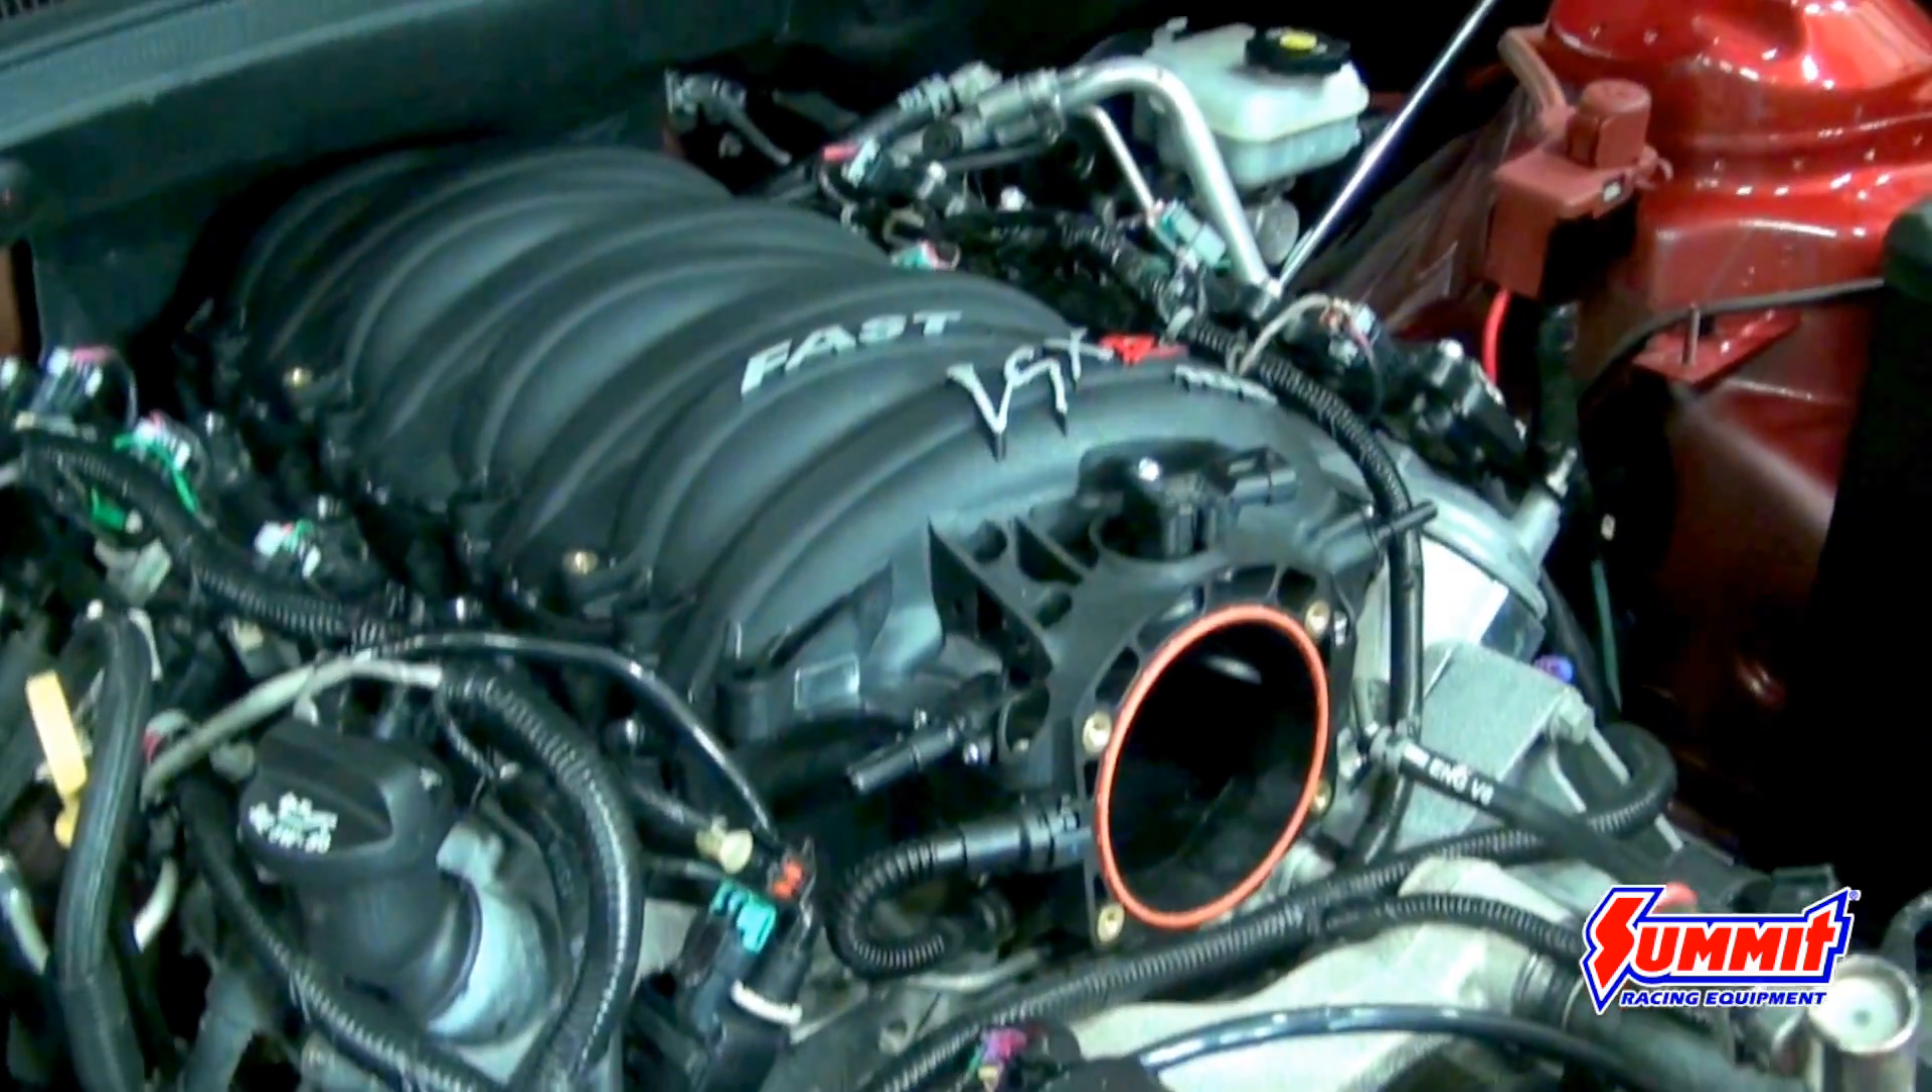Okay, here we've got the intake set back down onto the engine.